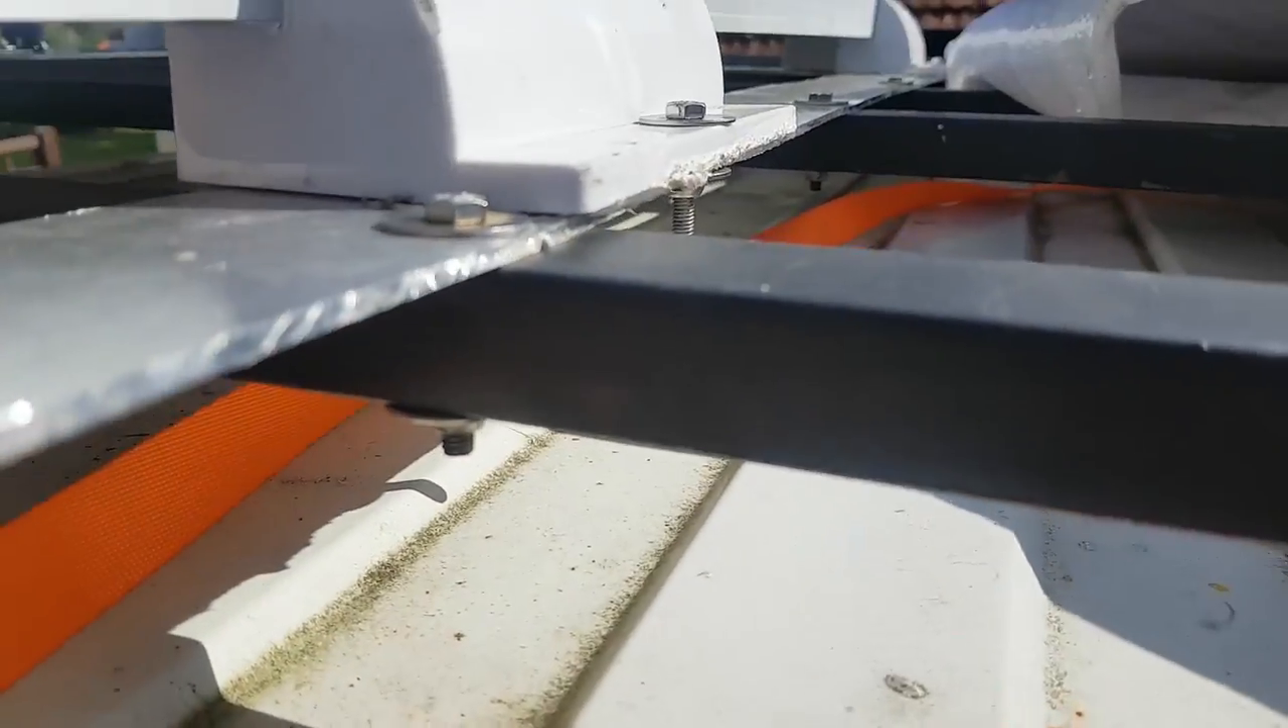So I just put on these aluminium struts, which bolt on.